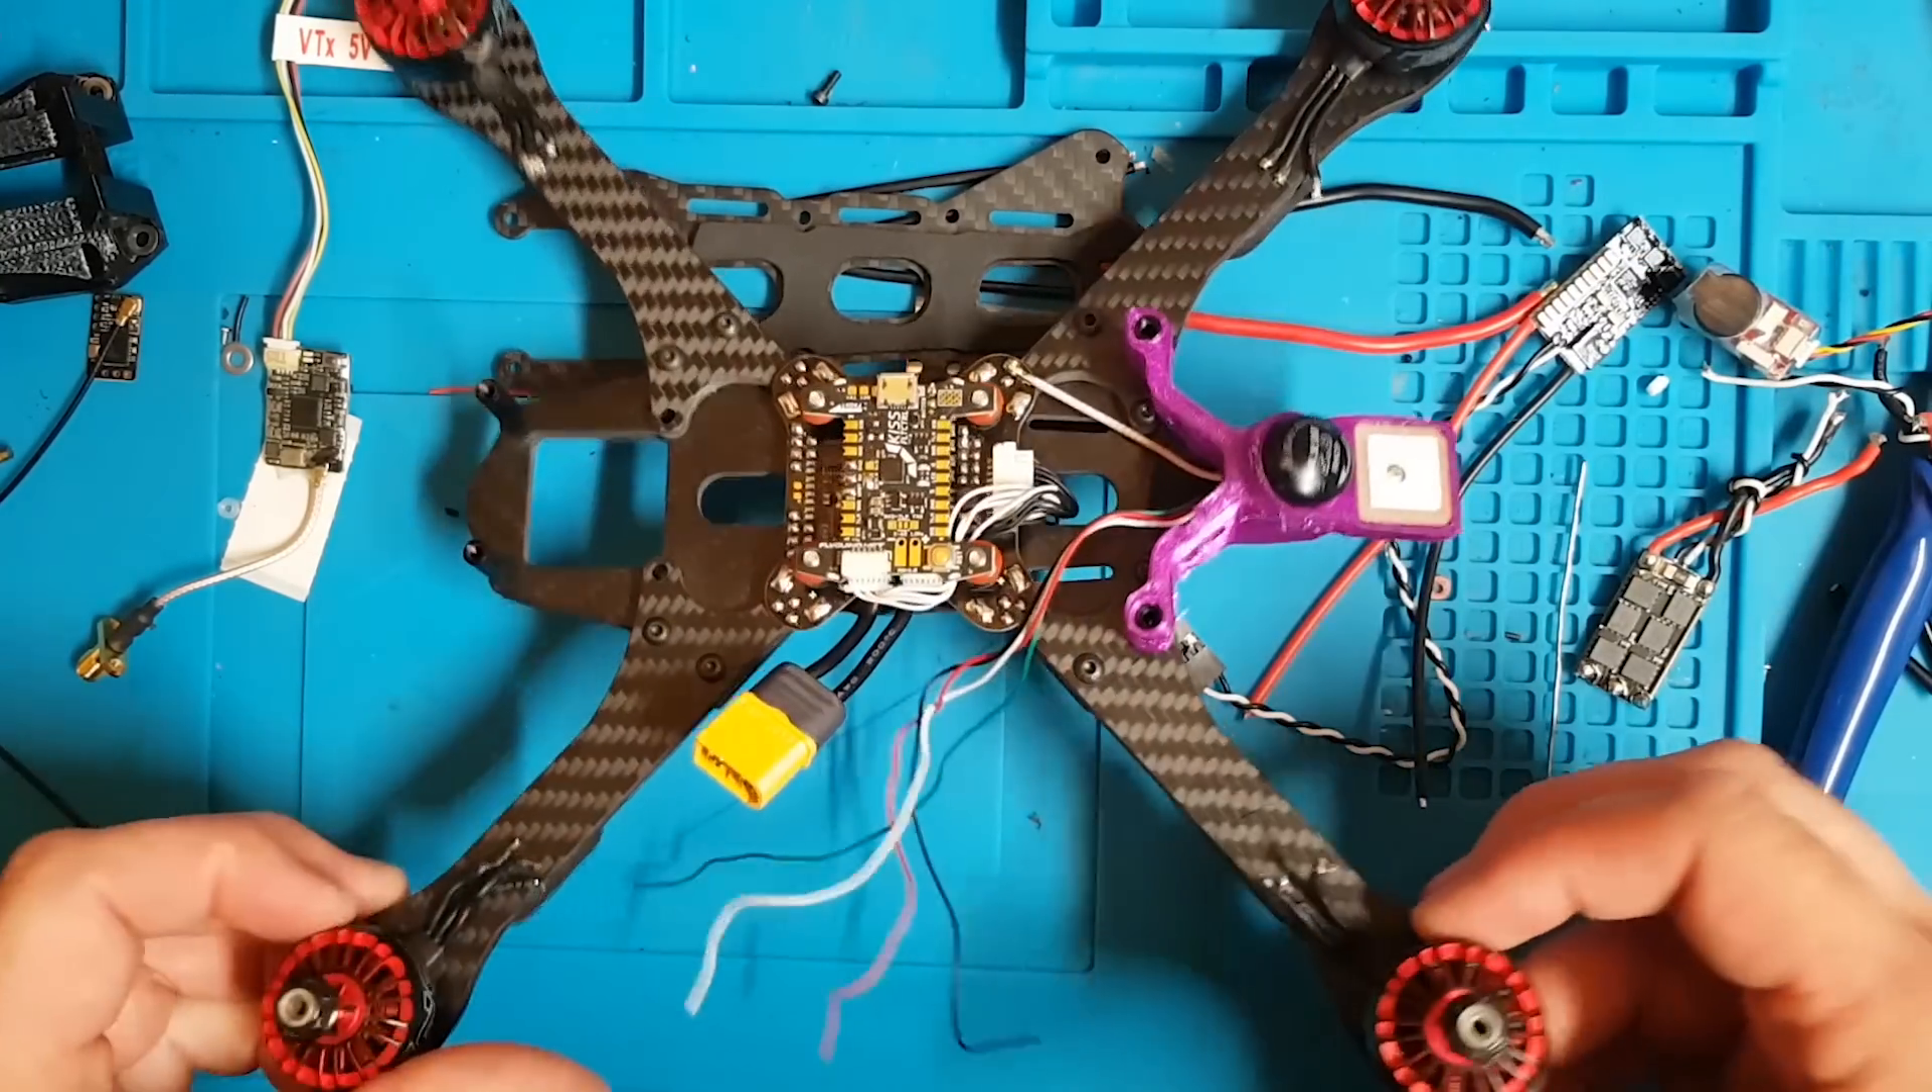All I've done at this stage is Stuck on this TPU bit at the back.